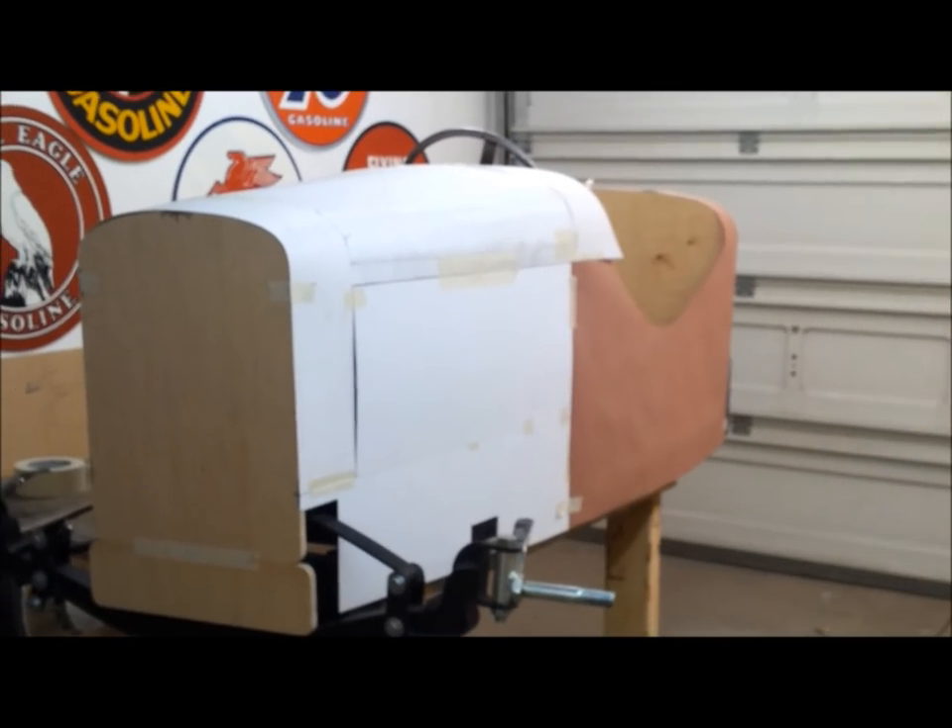I have all the front panels on now.